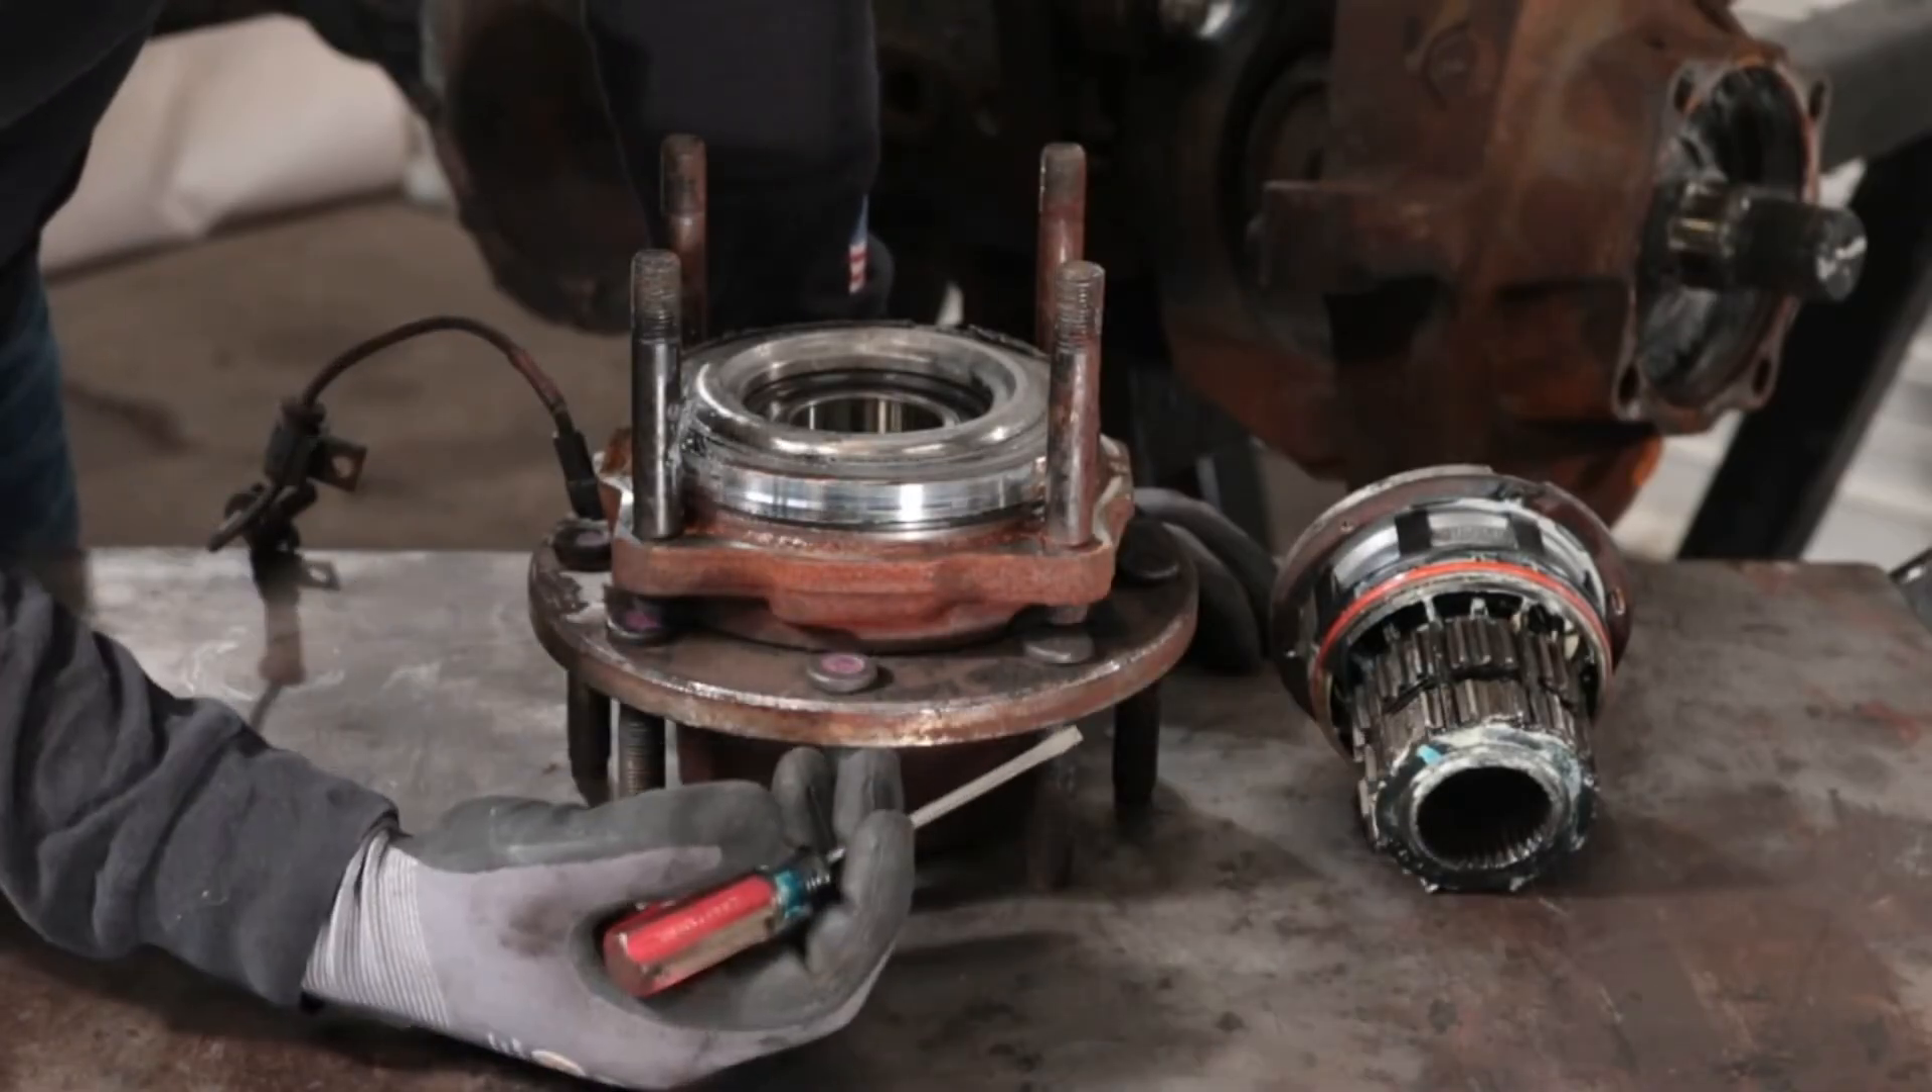Okay, two parts that we previously removed are the wheel hub assembly and the locking hub.